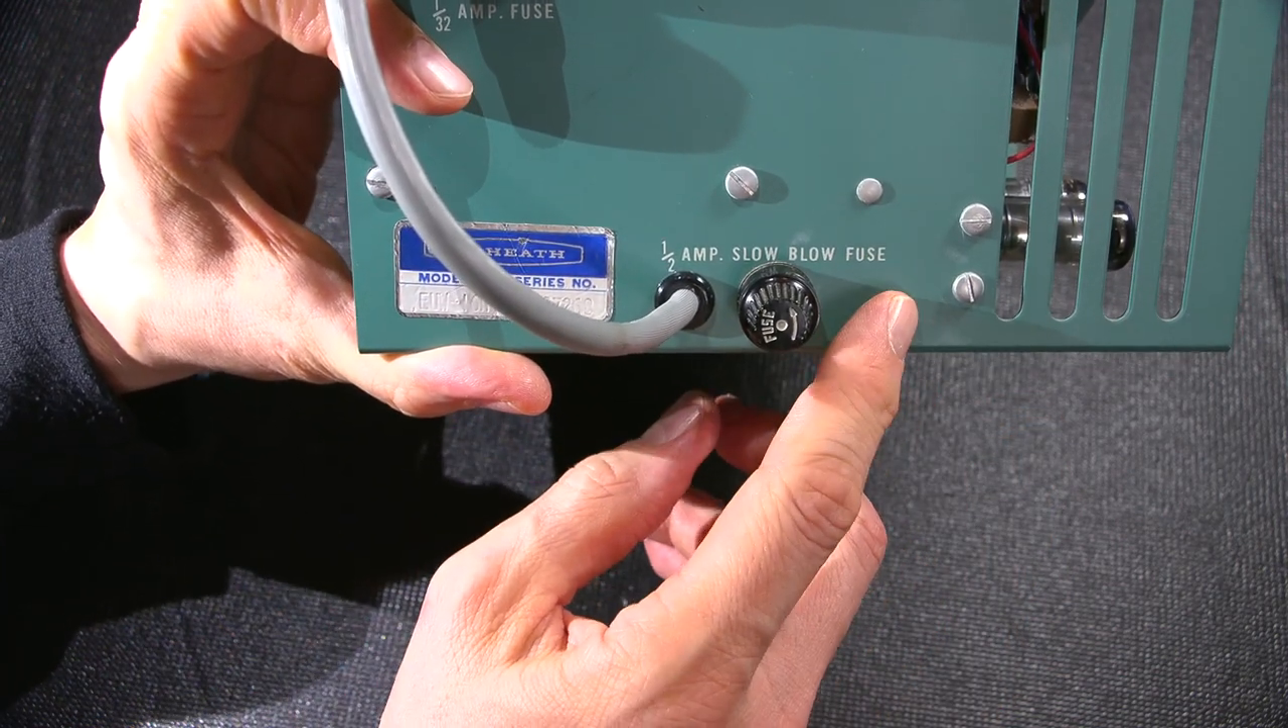I've added a new grommet on the back here see this grommet this is a vinyl grommet this is aluminum and aluminum takes super glue very well.